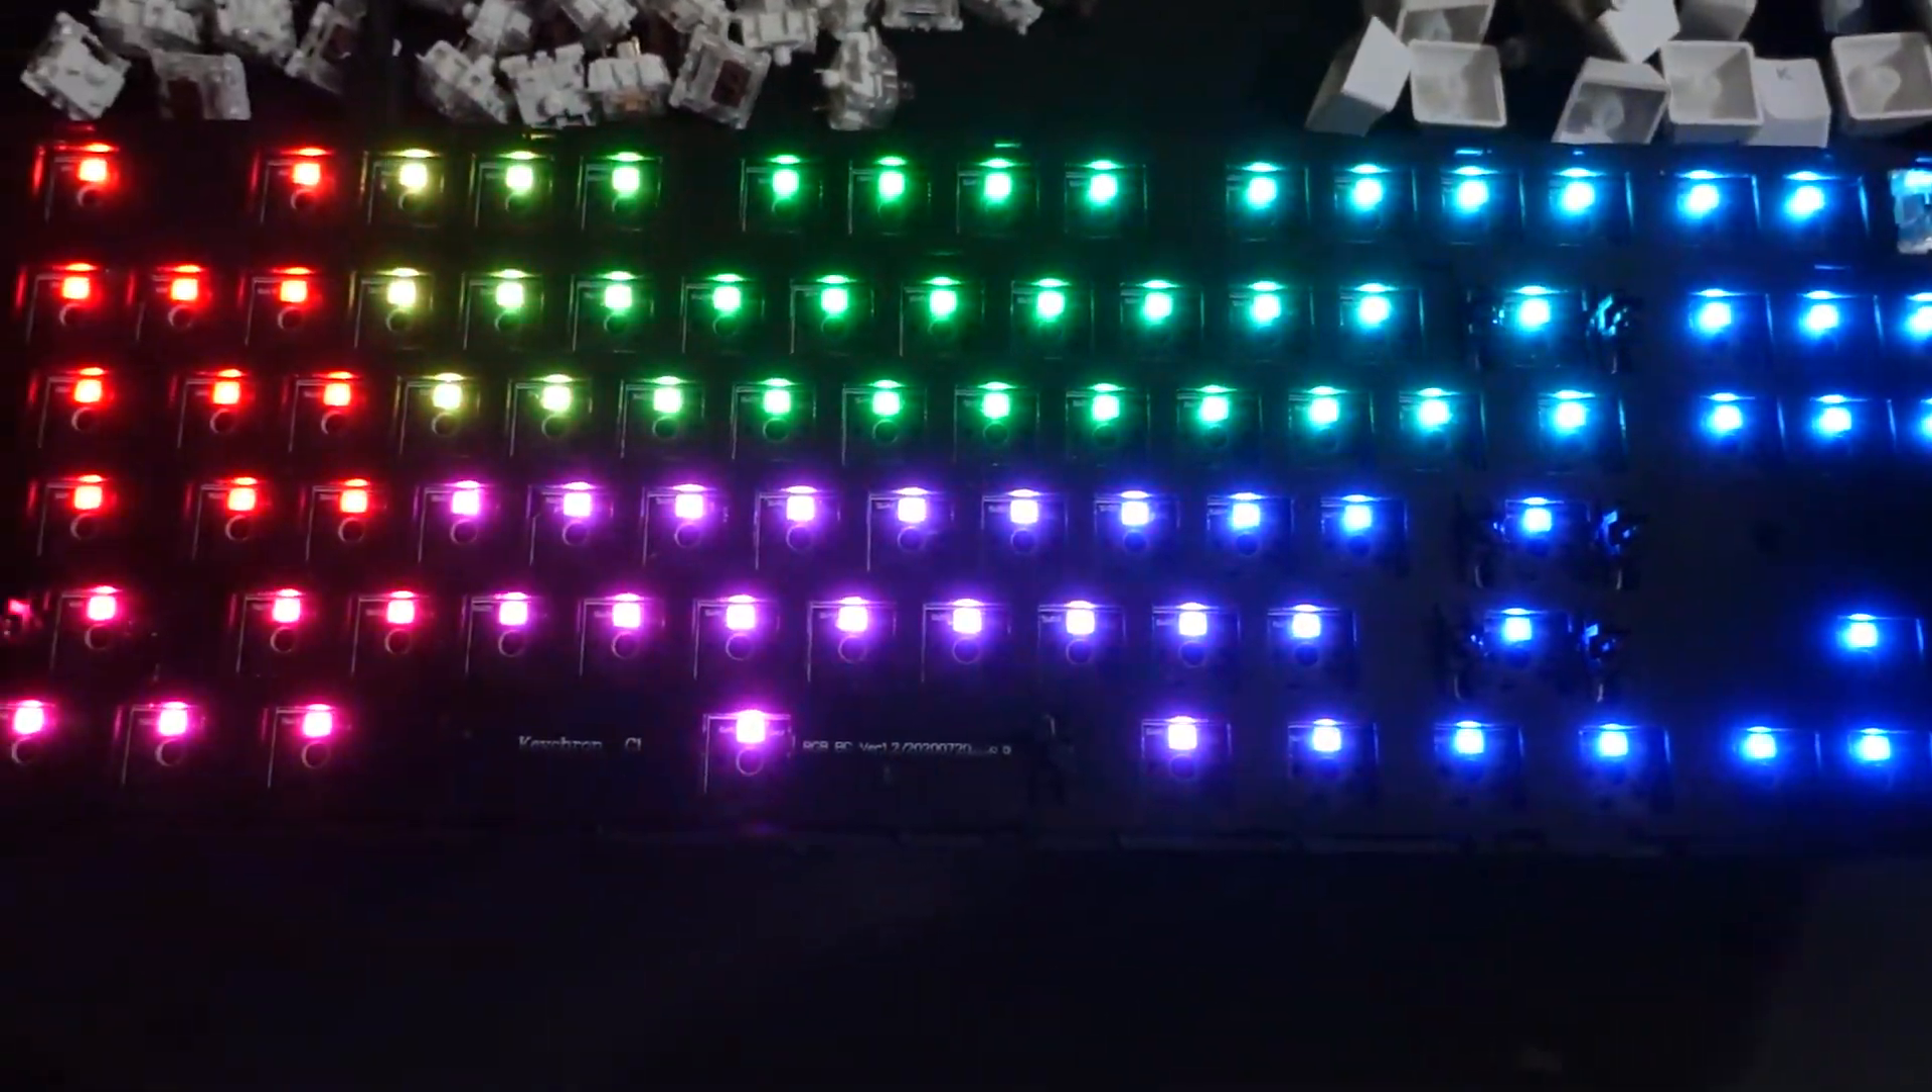And yes you can see that this is how i just open all of the switches all of the keycaps and still this keyboard is working.